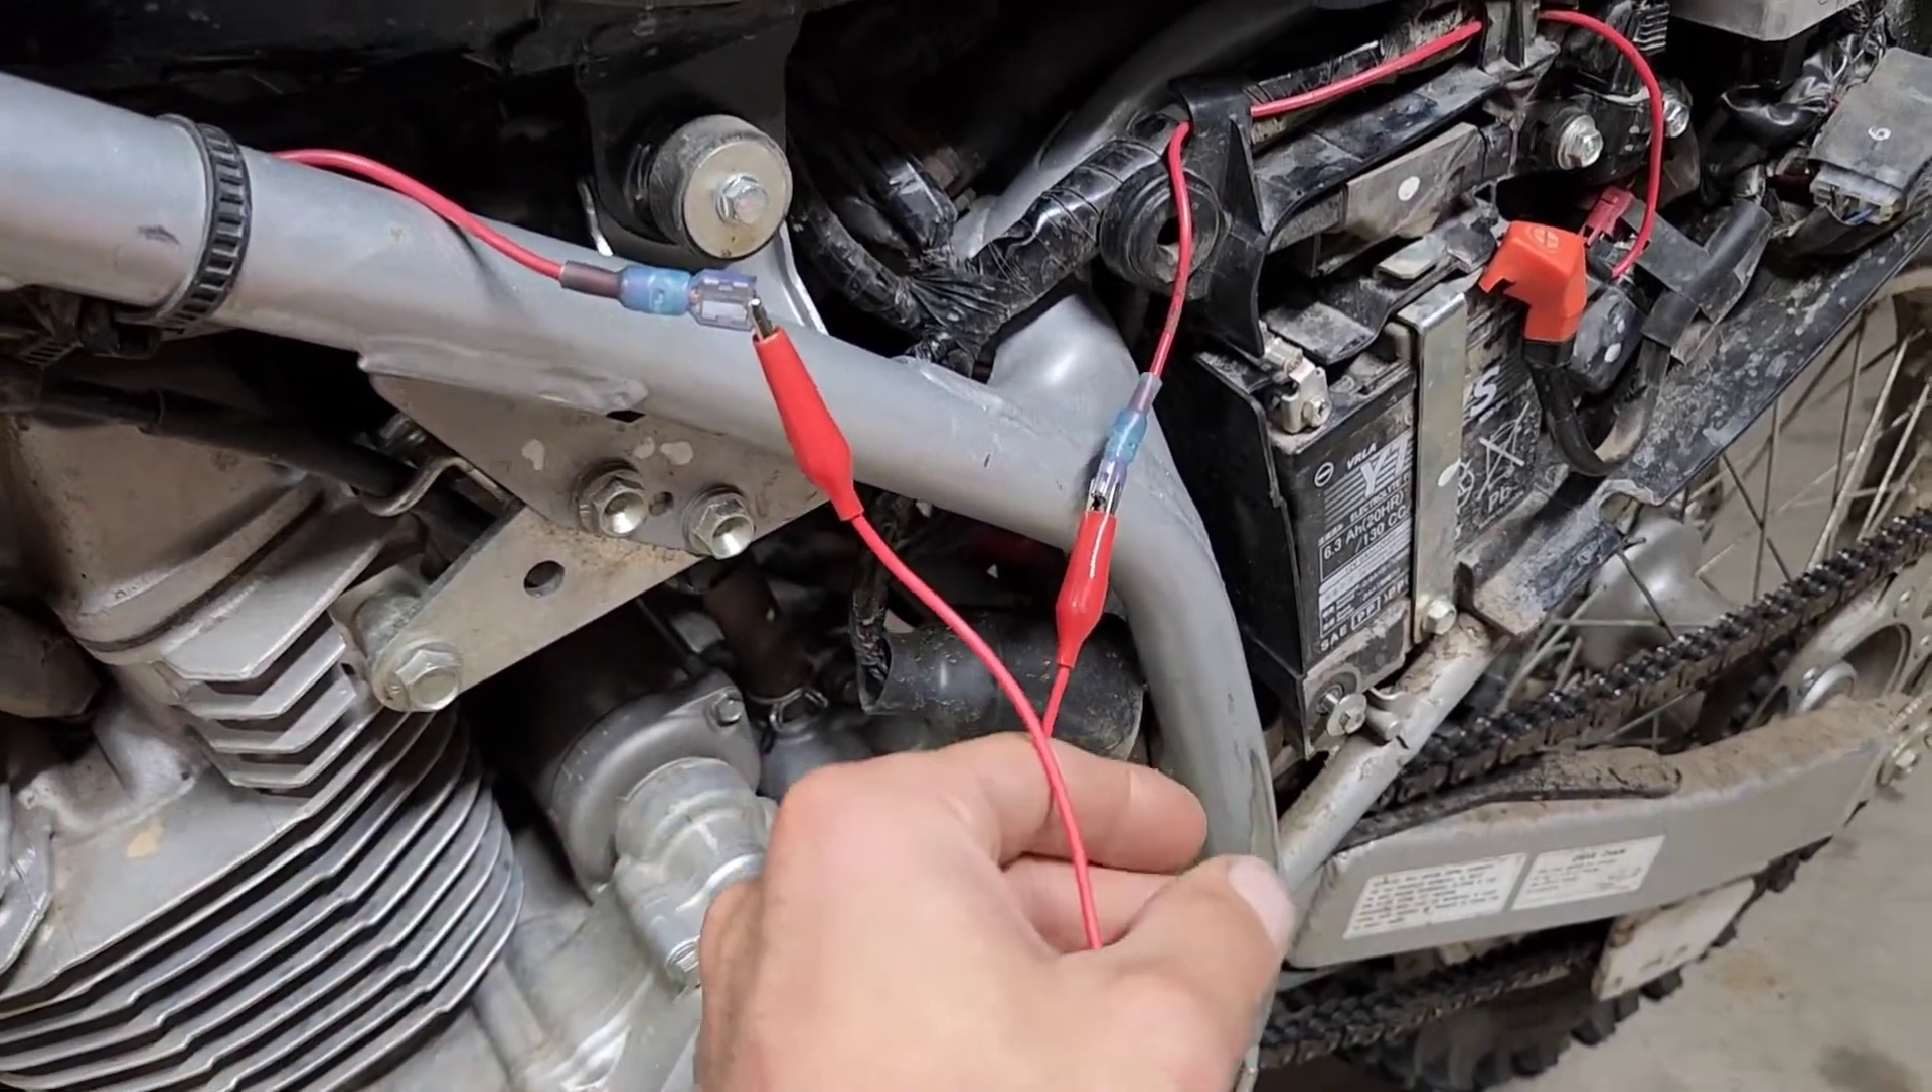Just for now just for testing purposes got the jumper wire in.